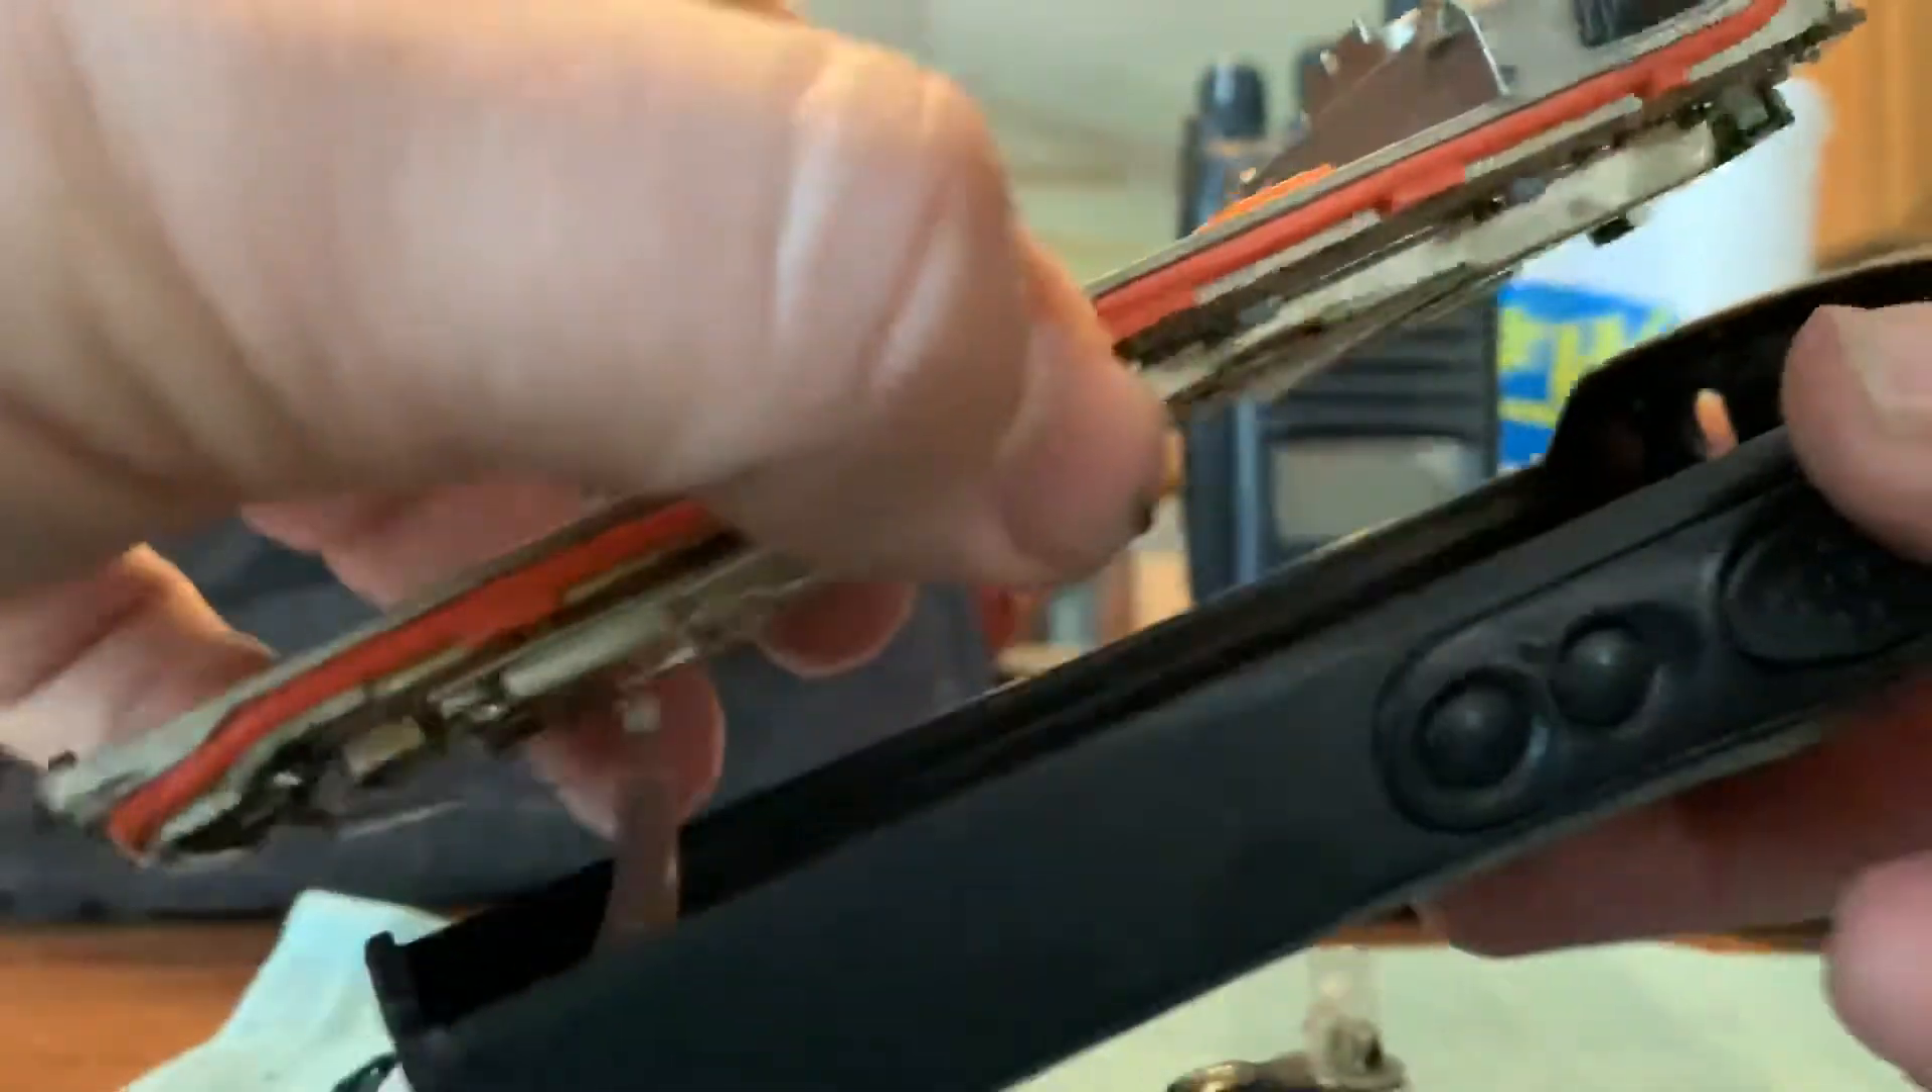Now, you've got the radio separated from the actual housing.